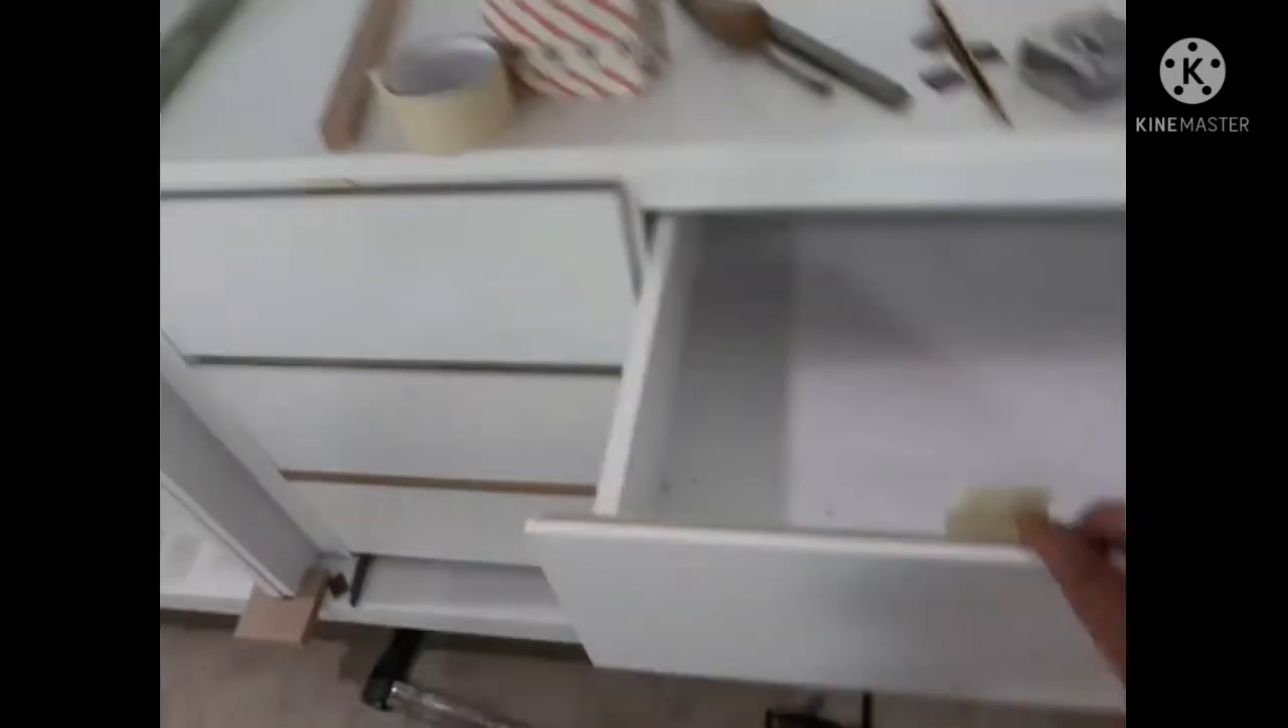Kung mapapansin nyo po nakakabit na yung mga drawer nya.